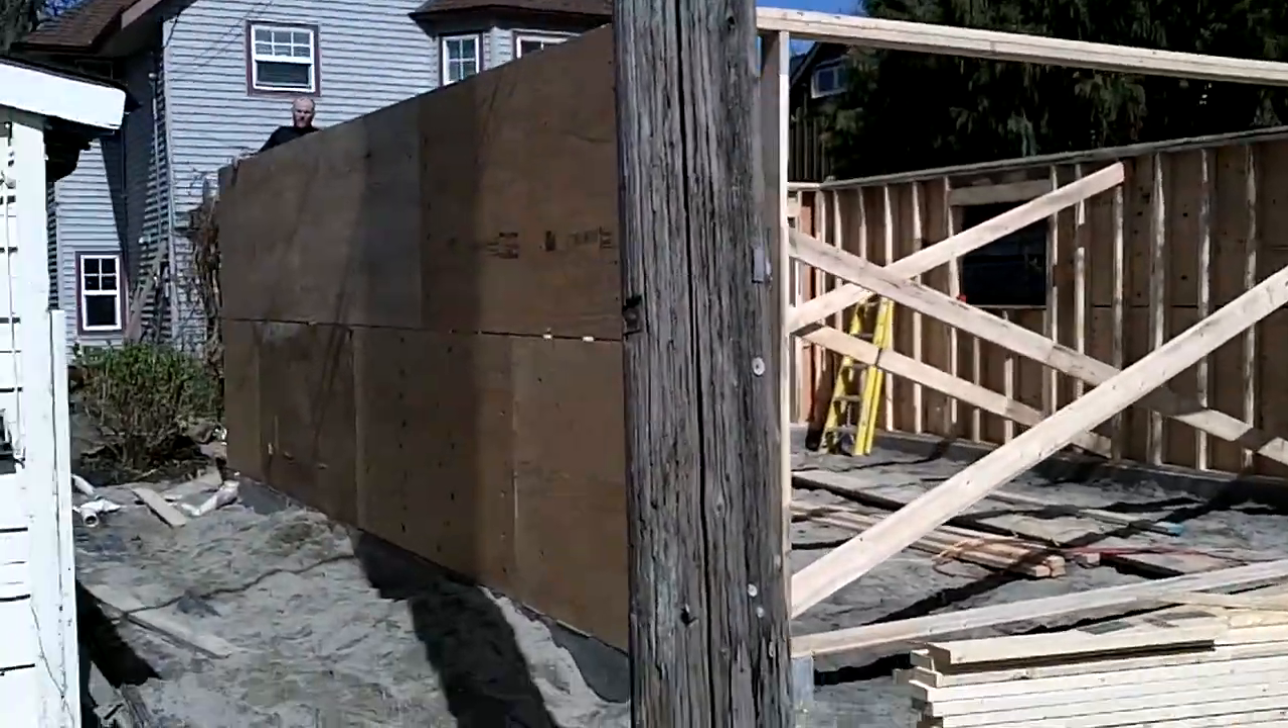So that sheathing is now in place.